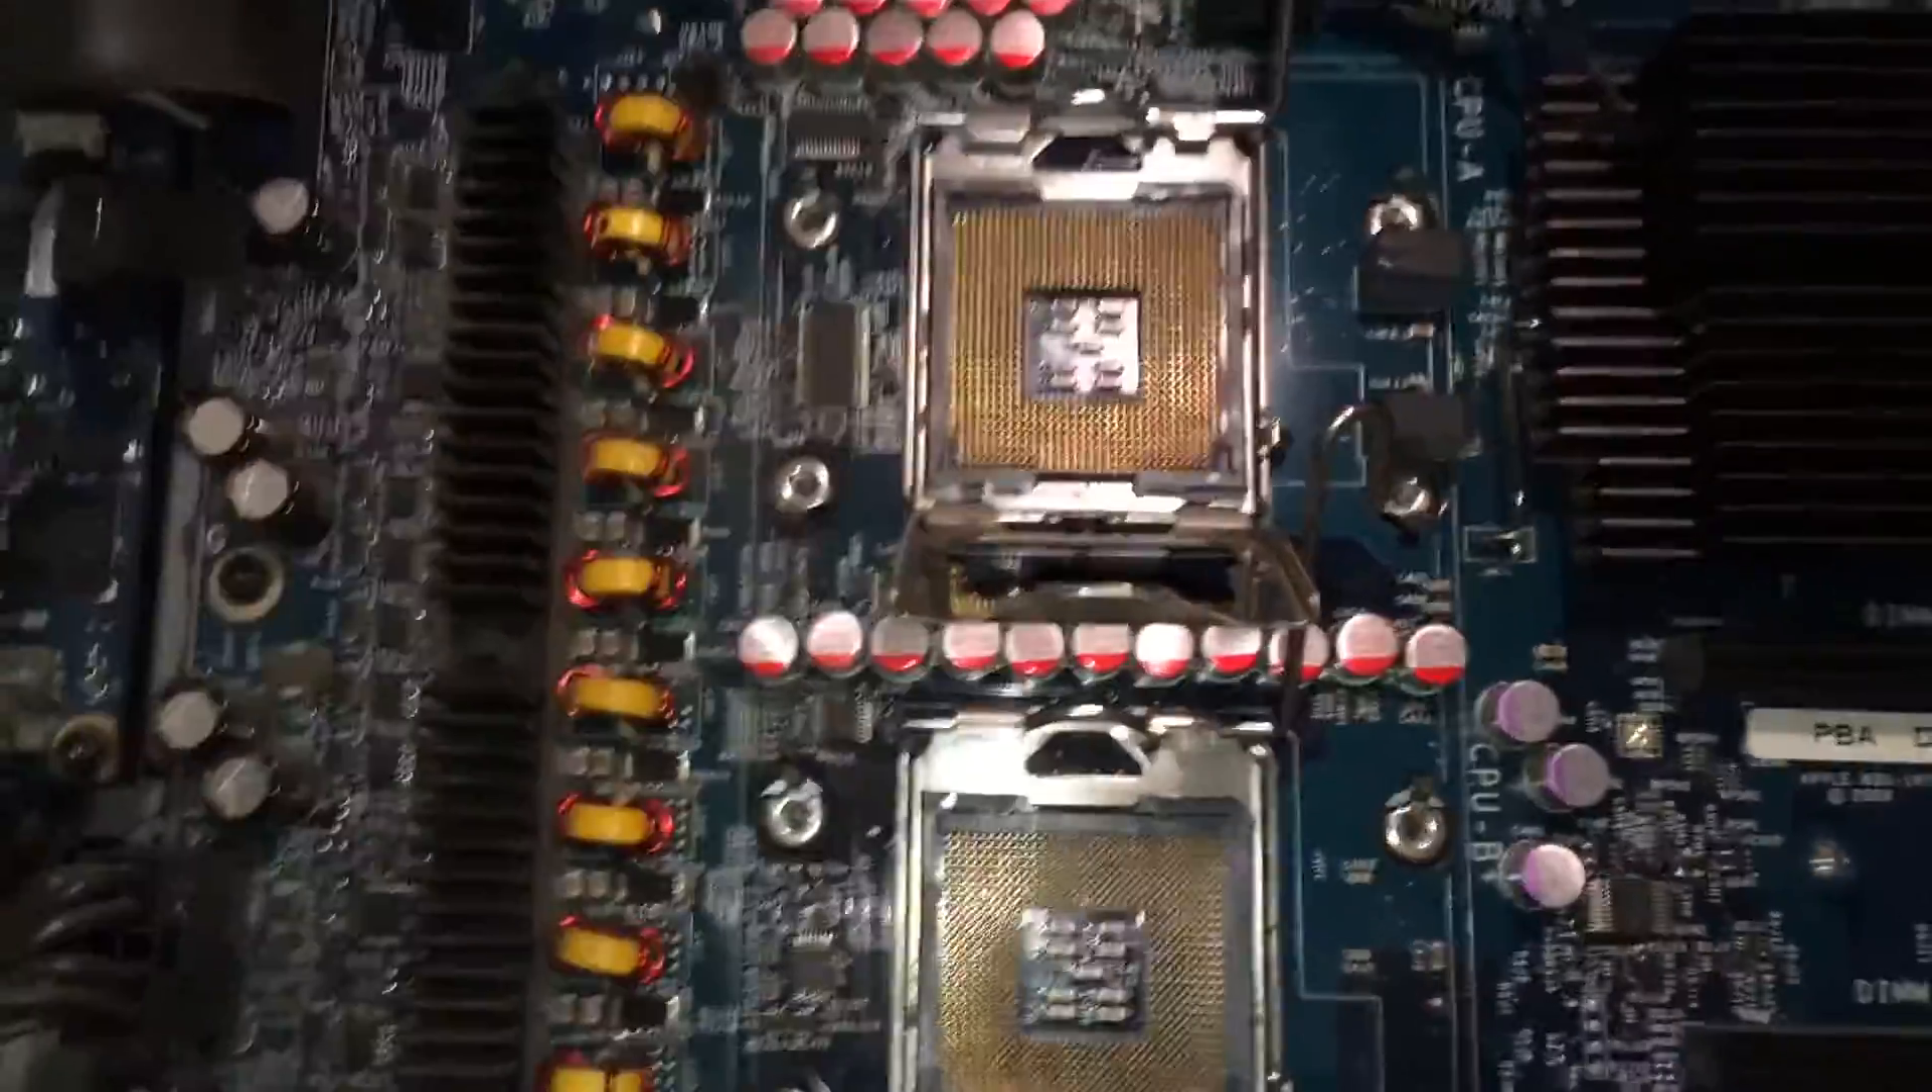All right, so I have just removed the CPUs from the machine and, yeah, the sockets are both open and ready for new CPUs to be installed.